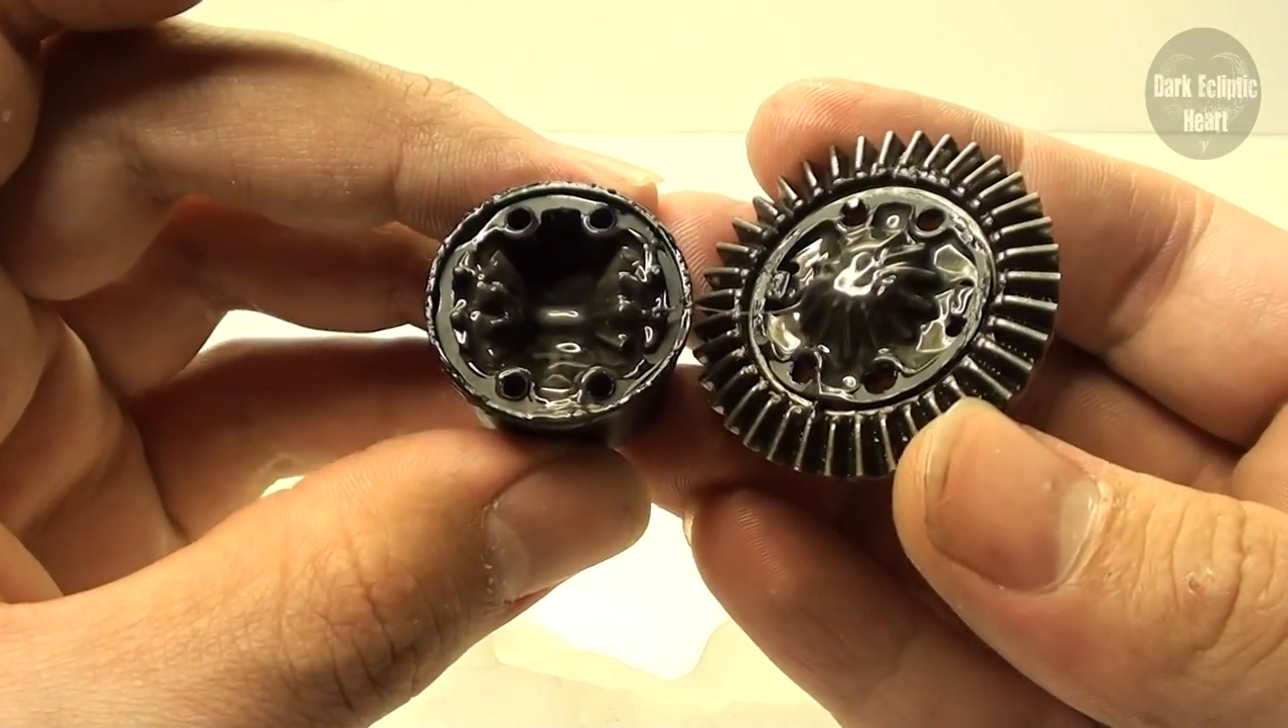With the screws out of the way, I can finally pull the diff apart.